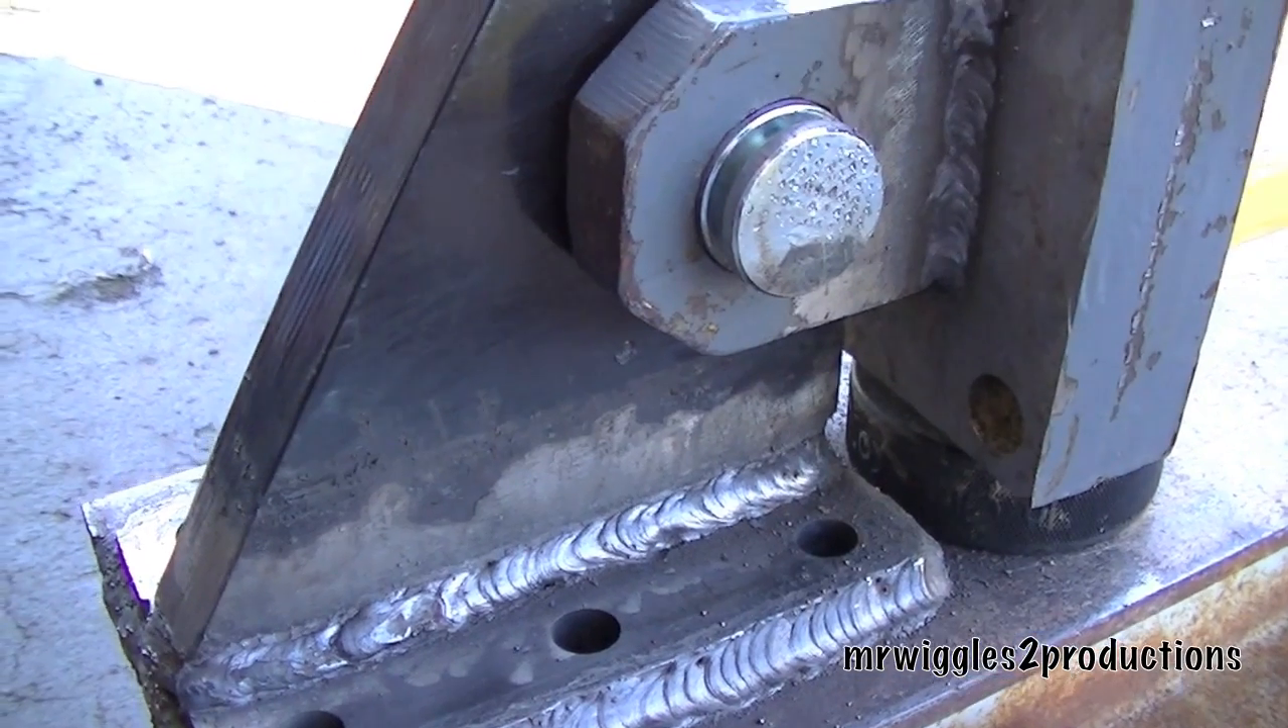We have welded this bracket back on, uh, the correct way.